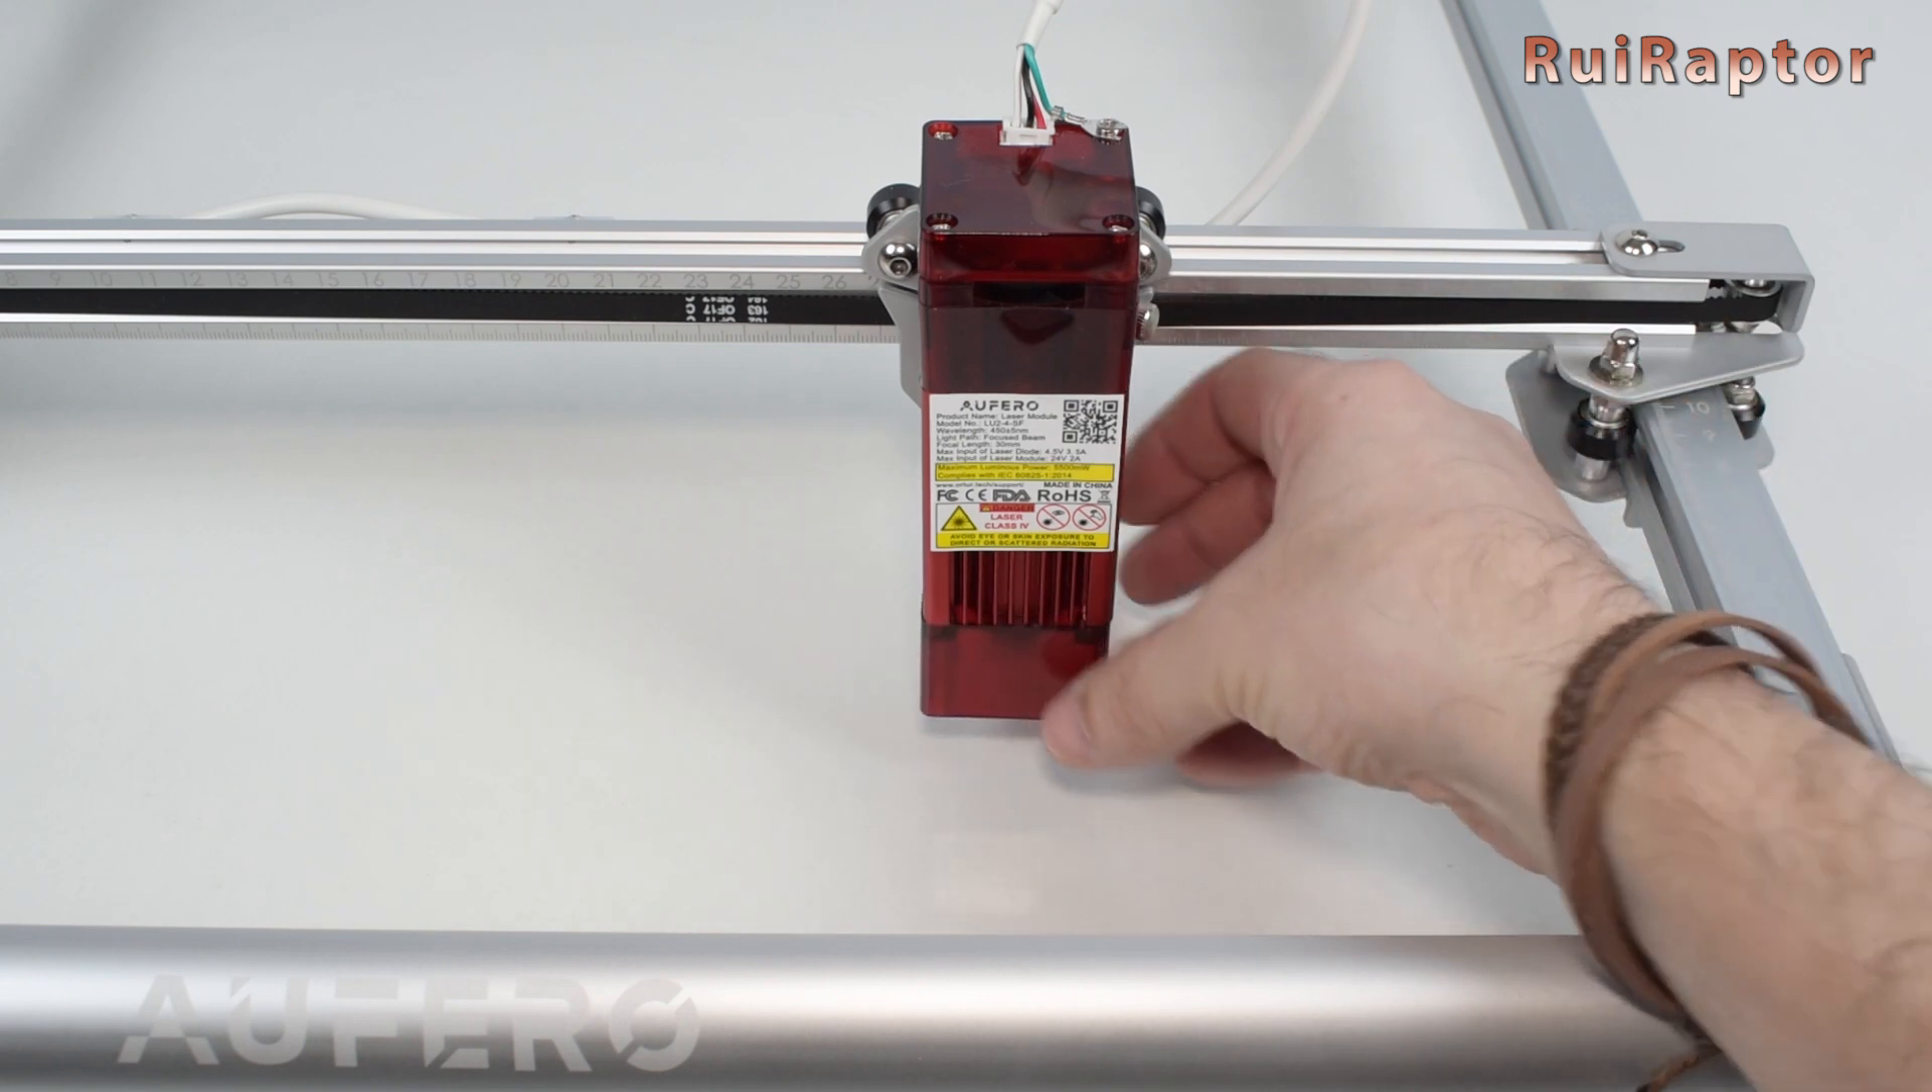Place back the shield and the assembly is now complete.